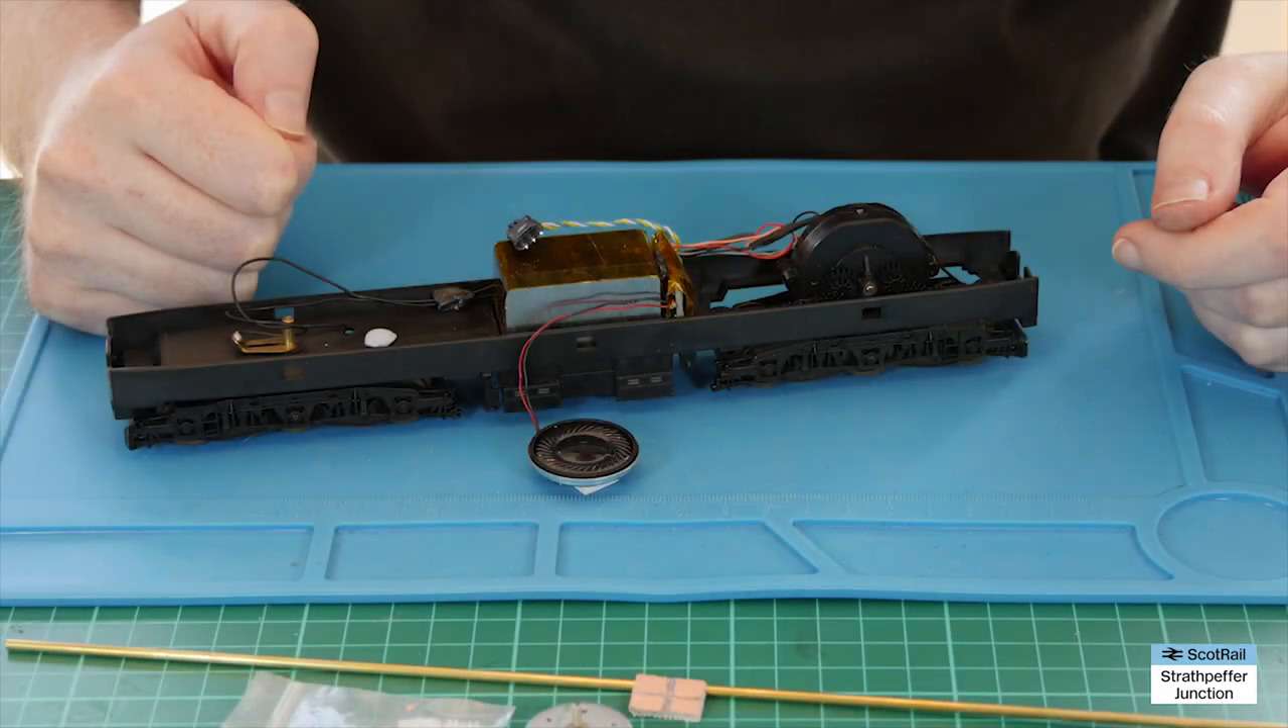Okay so that's the body off now.